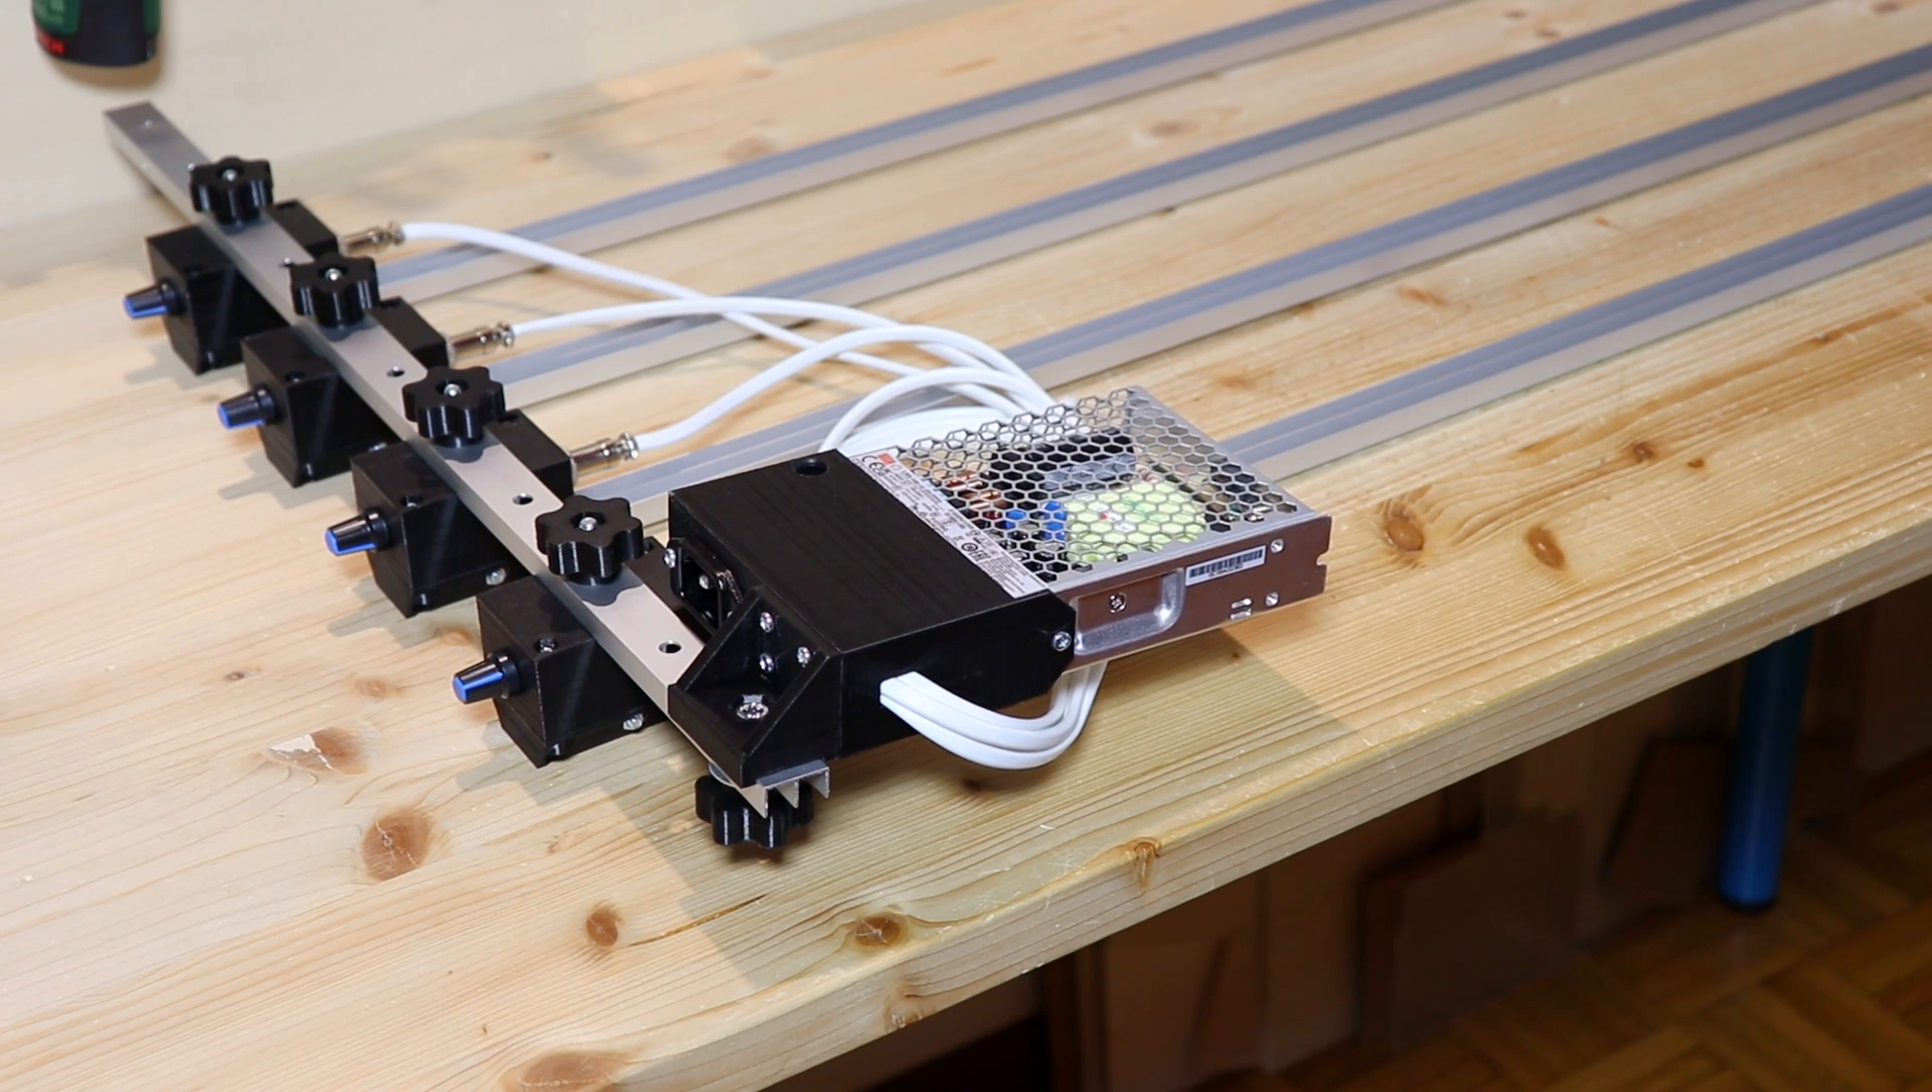Ho montato anche l'alimentatore sui profili di alluminio e l'ho fermato con un'altra manopola stampata in 3D.